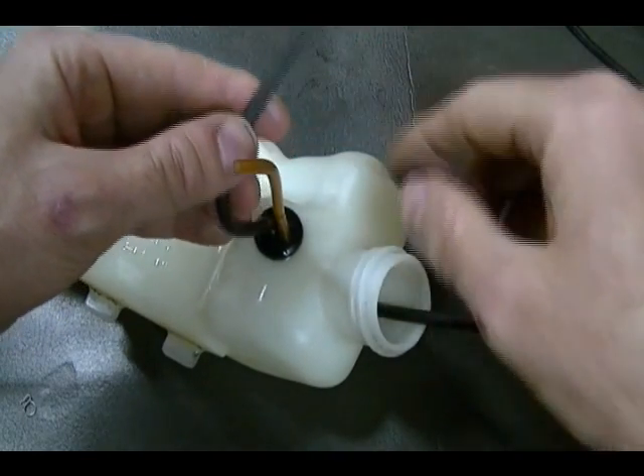Ok, so I pulled this fuel line through this grommet.